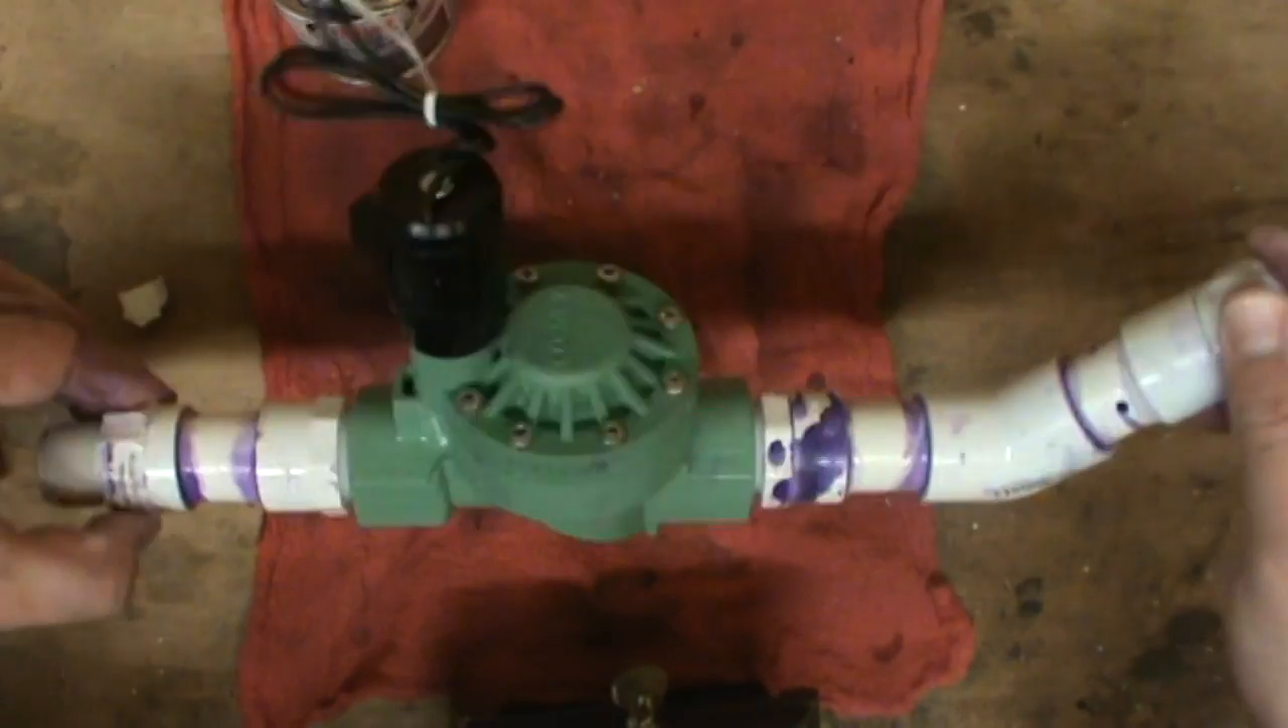So there's our goofy looking apparatus all glued up and ready to go.